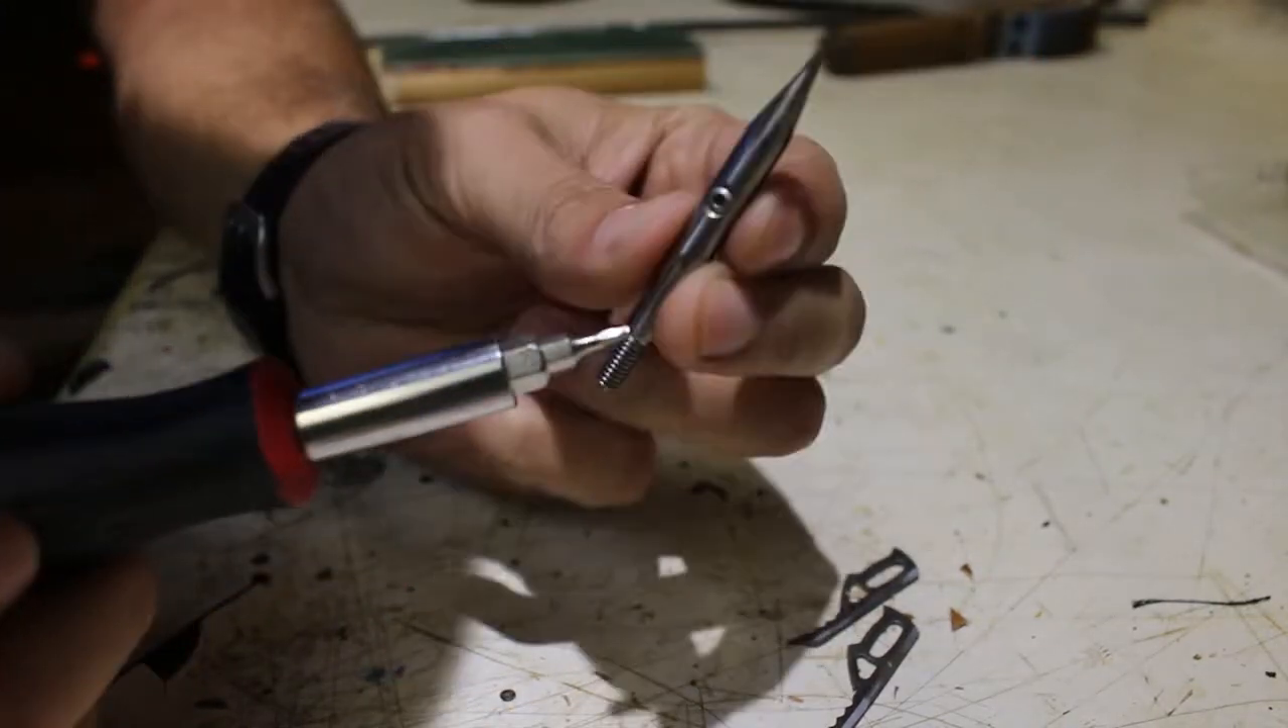All right, now you've got your blades out of the broadhead.